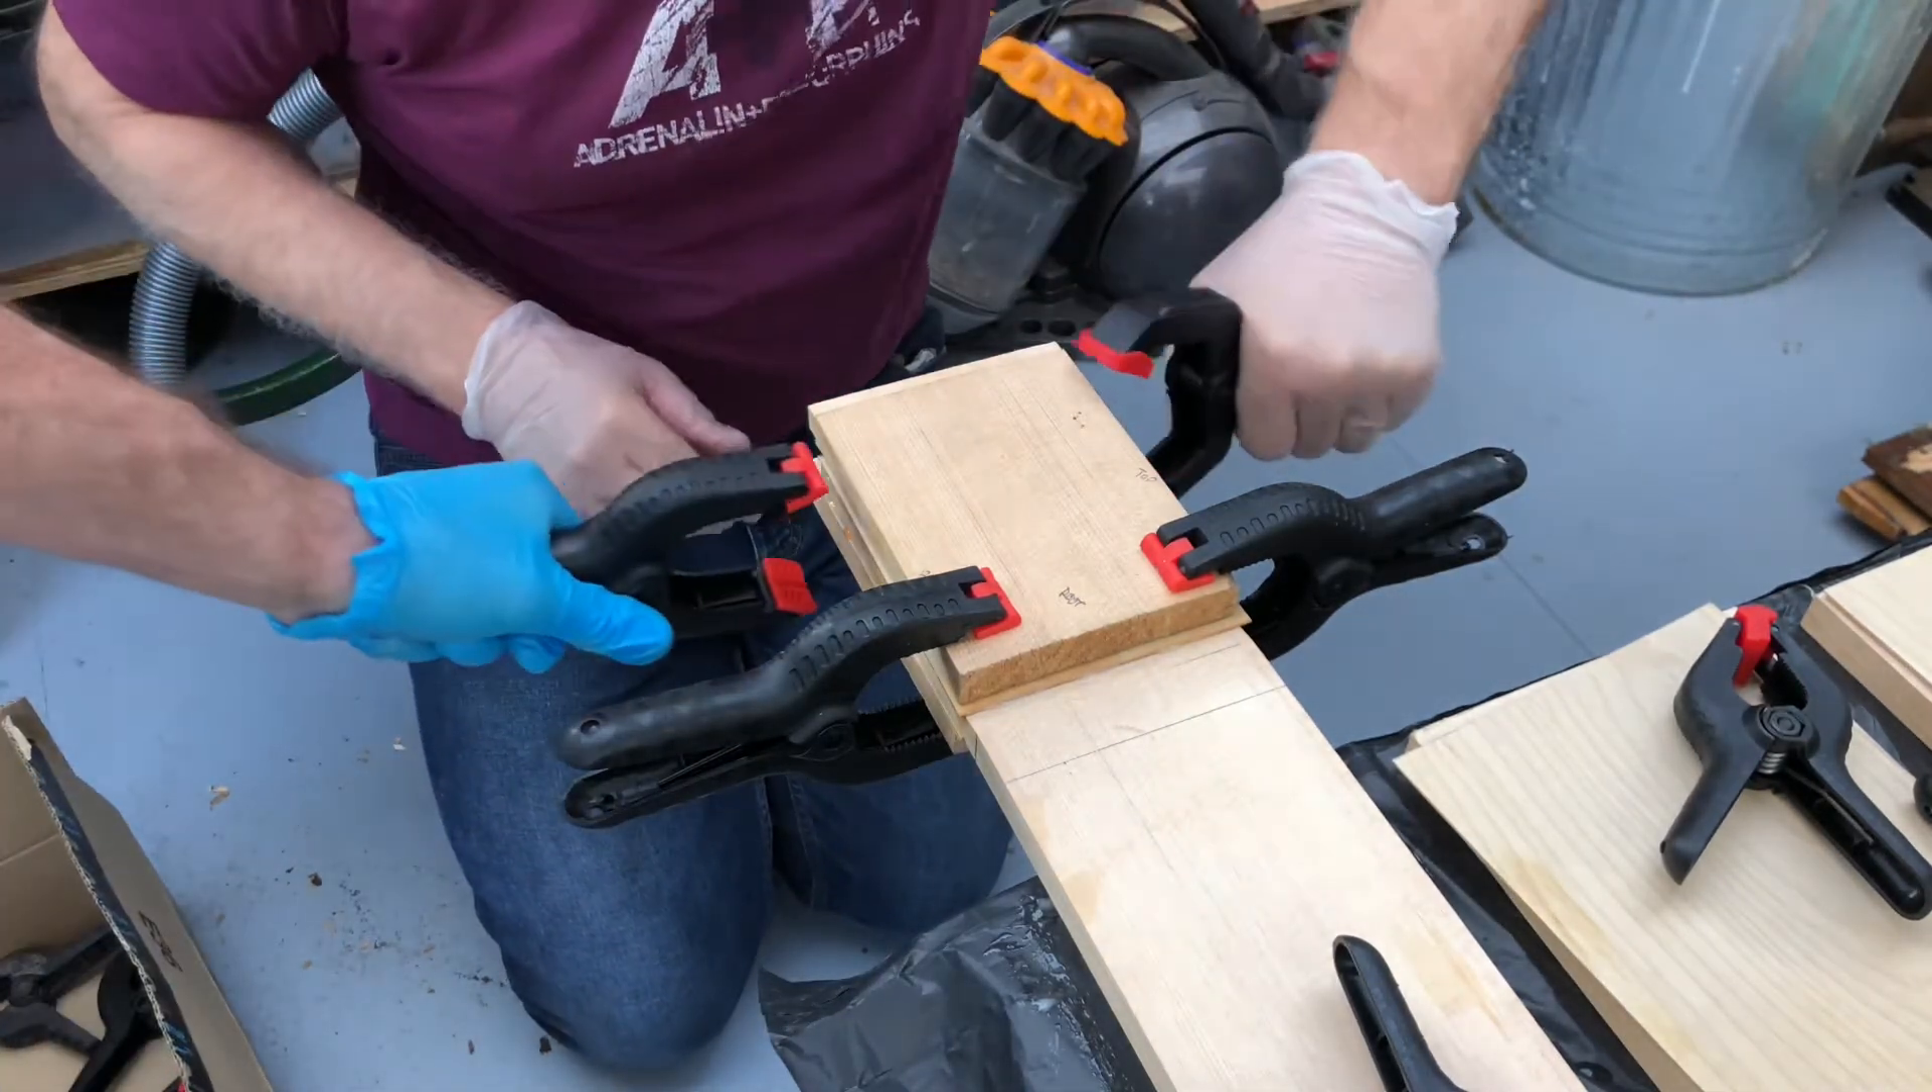Uh this is the first doubler plate on this wing spars right so that looks pretty neat.